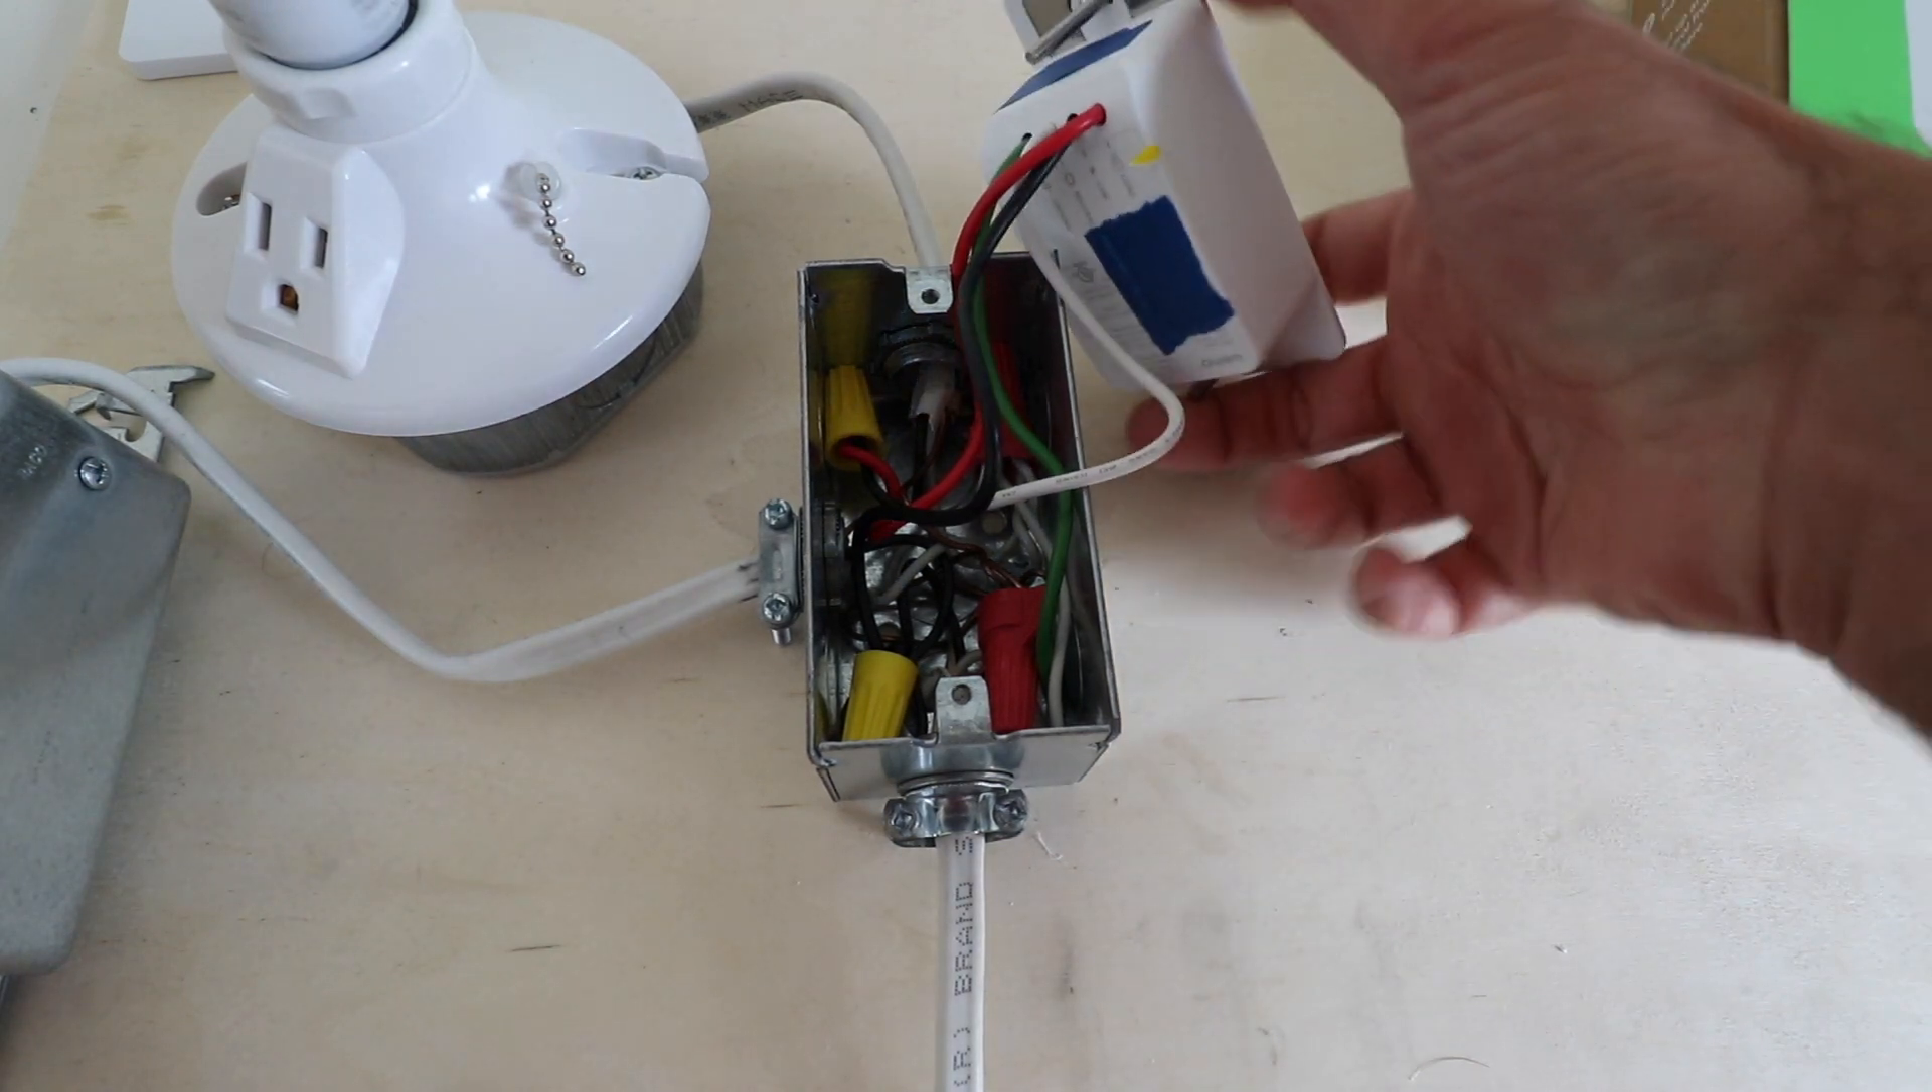Now we've got the wires folded into the junction box and we're going to take our wemo smart switch and install it into the junction box.